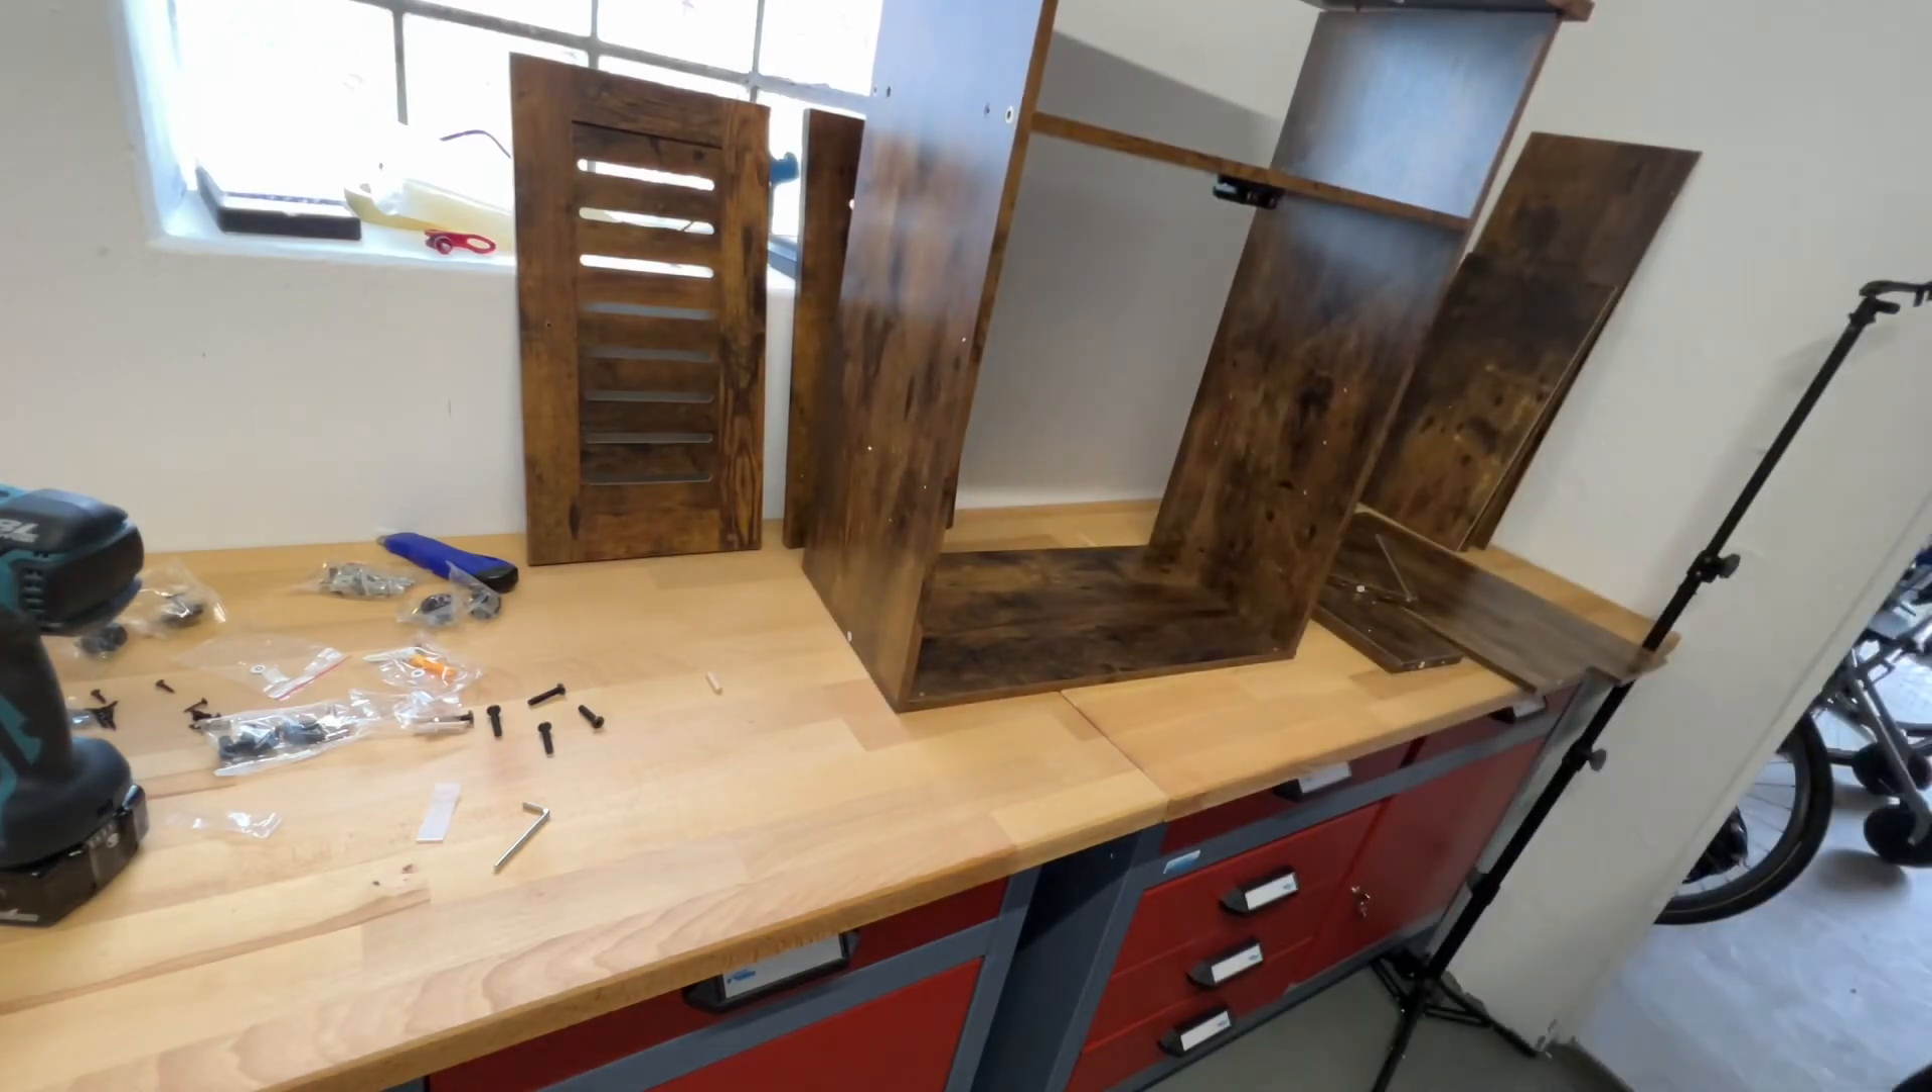So, guck mal hier, jetzt haben wir schon richtig einen schönen Korpus am Start.